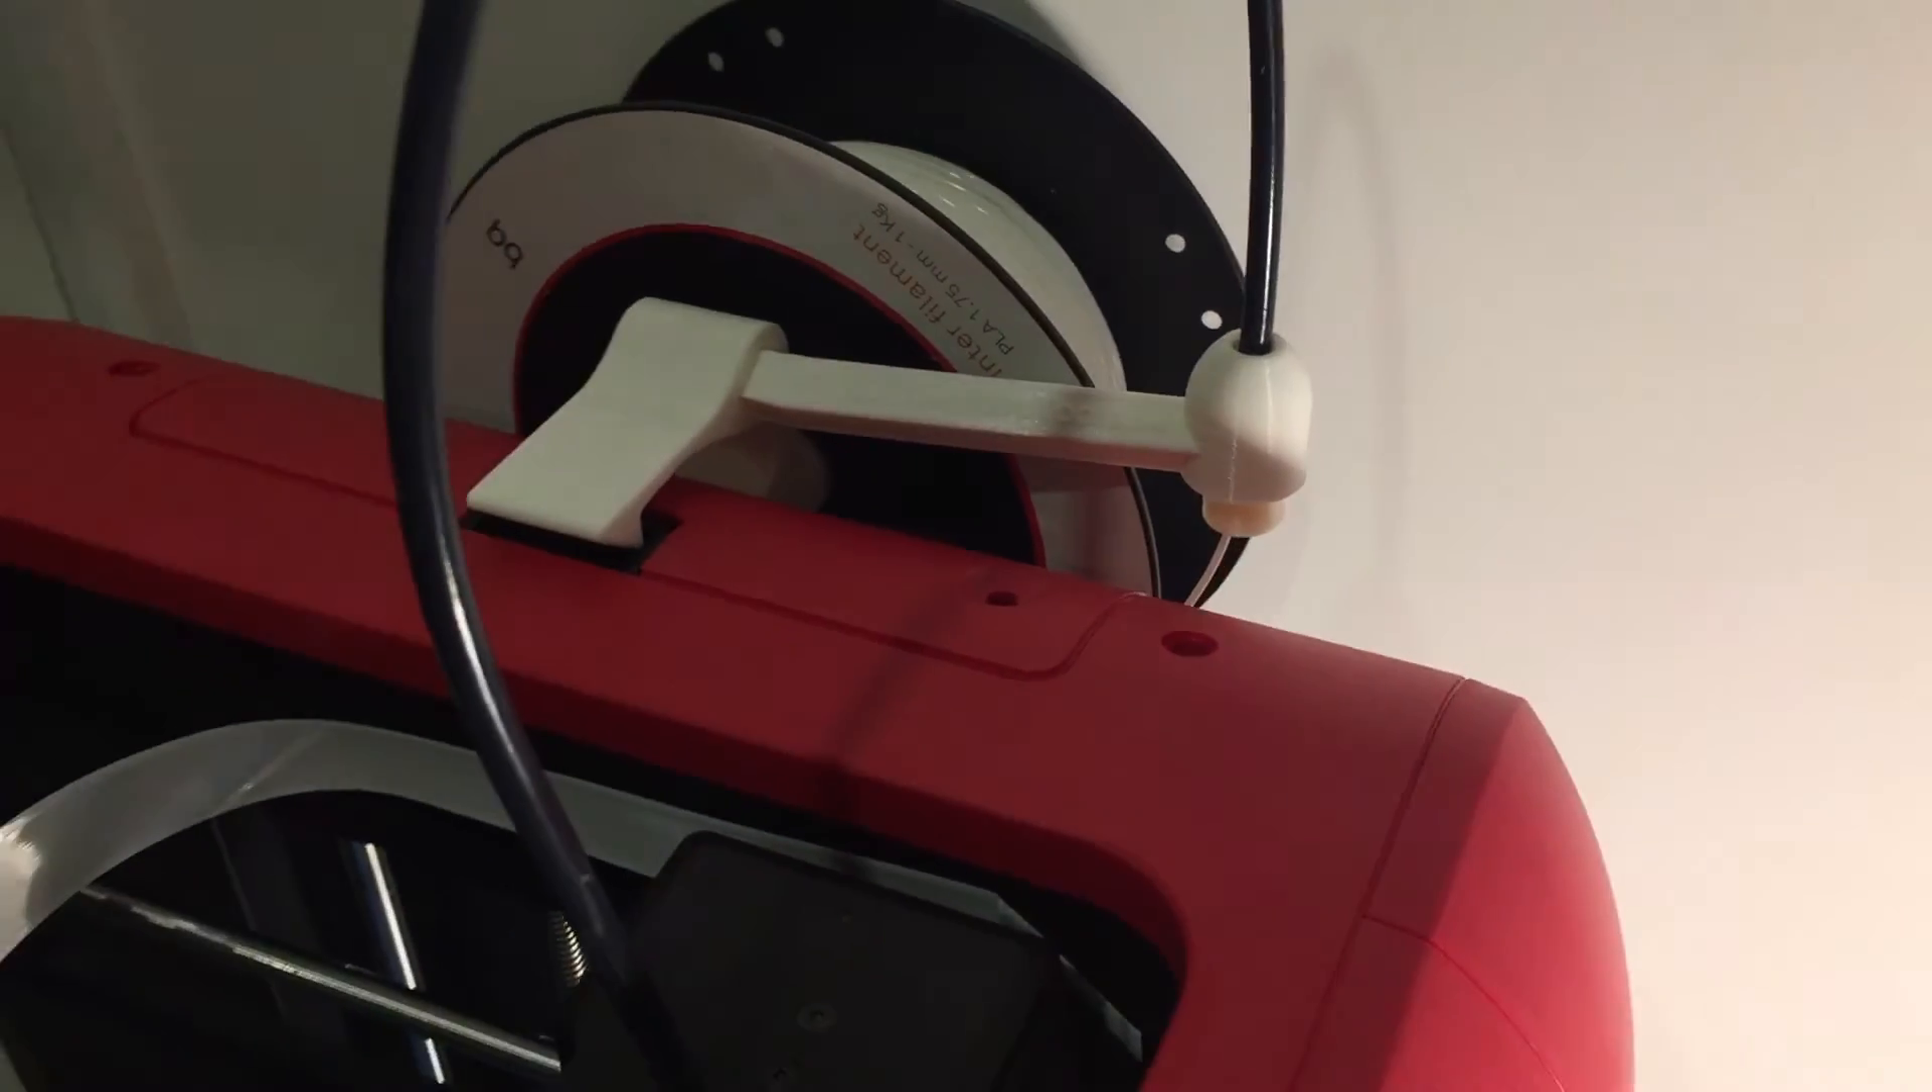And there it is the completed spool holder attached to my flash forge finder.